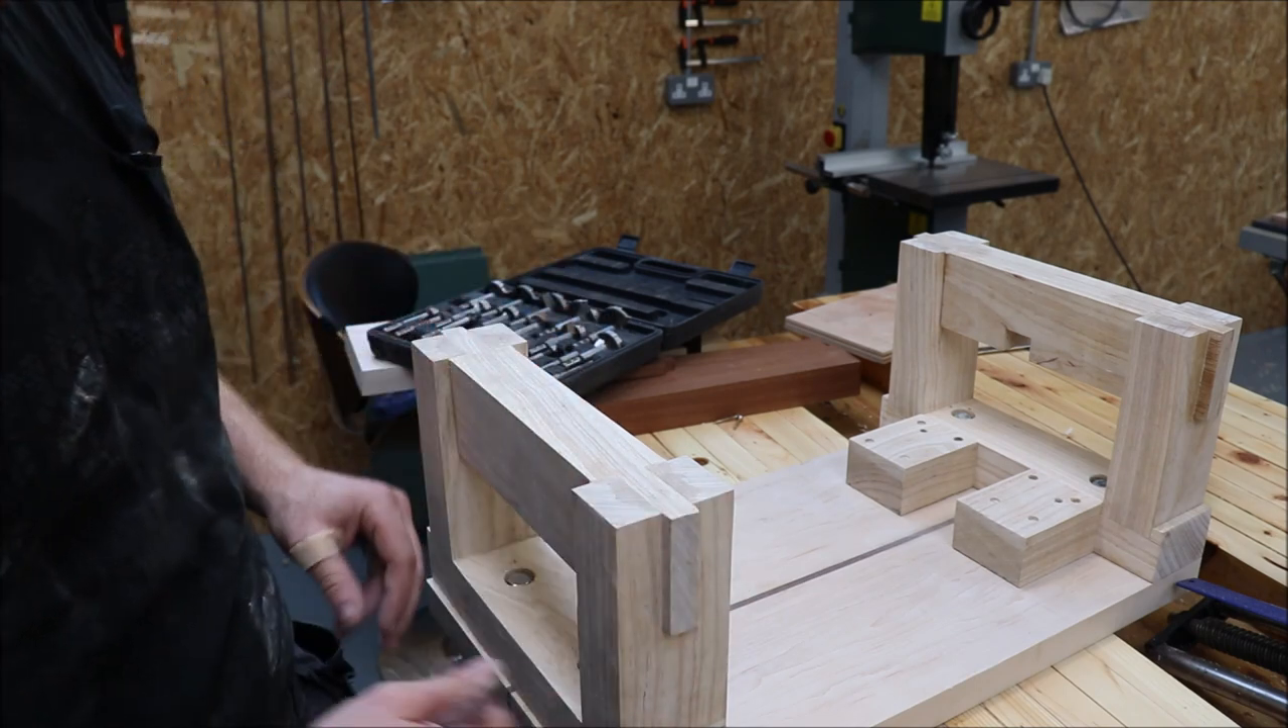Our h frames are built so we have our protruding tenons here which we're just going to chamfer now with the hand plane.